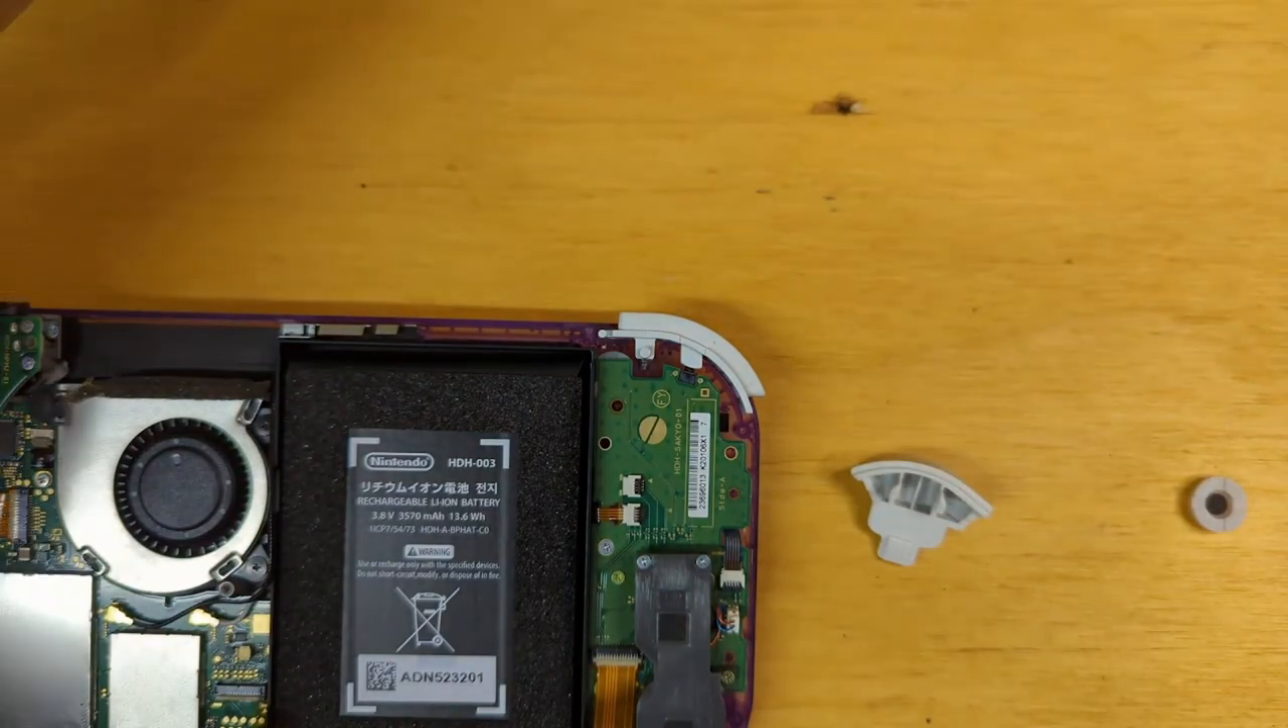So now we have the trigger removed.